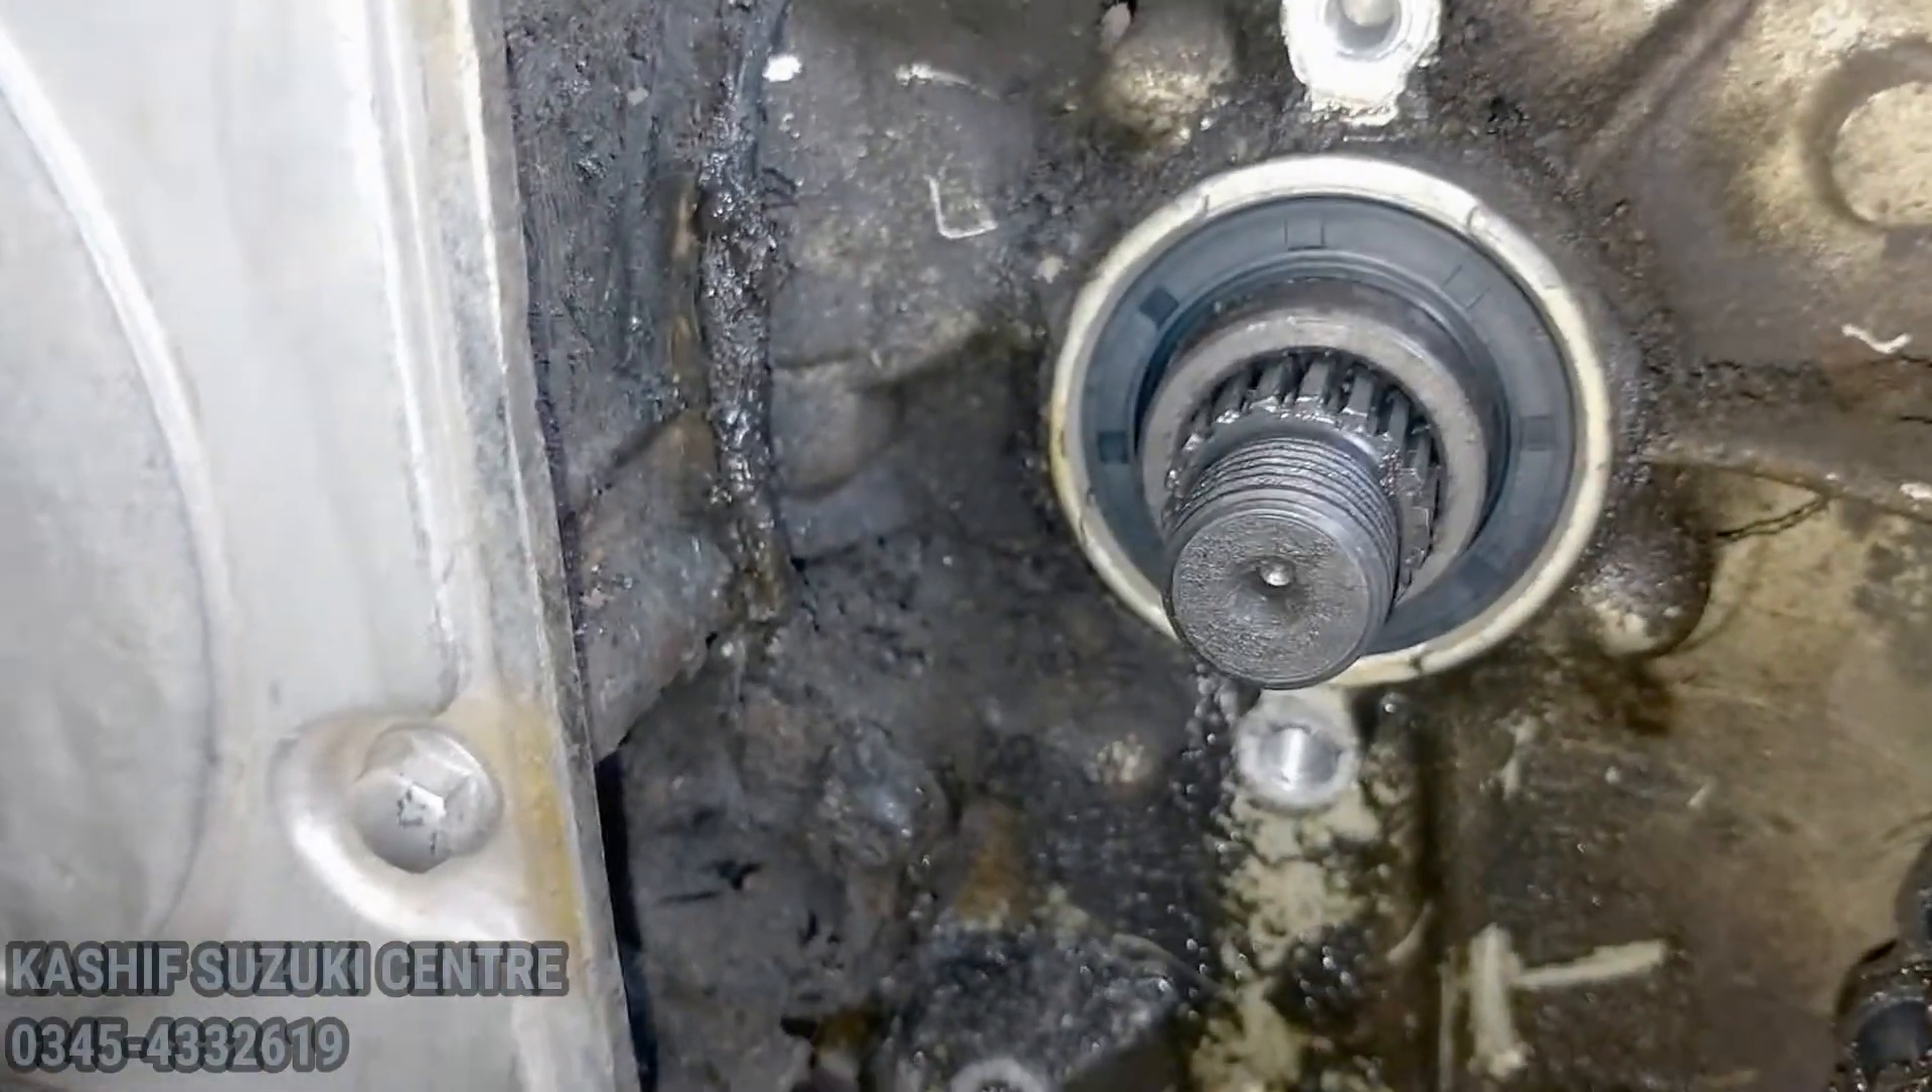तो जी दोस्तो अब ये हमारी सील लग चुकी भी है।